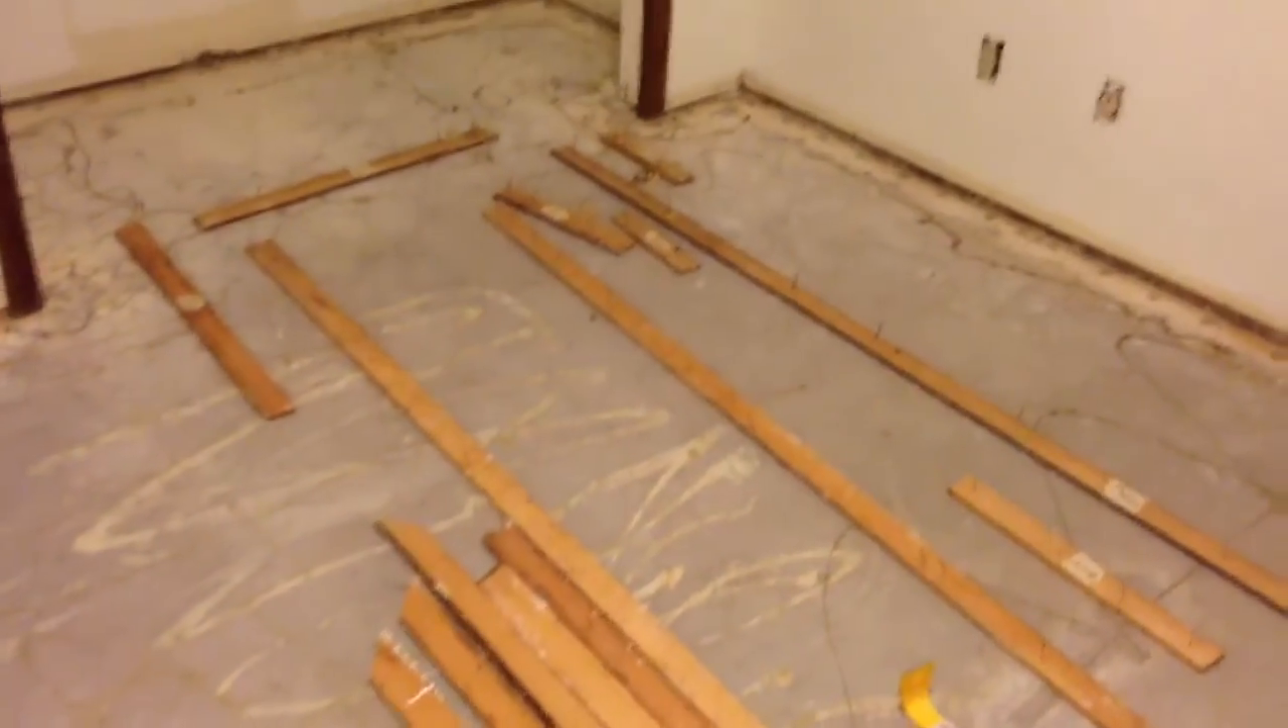And then I did manage to get all of the baseboards out.